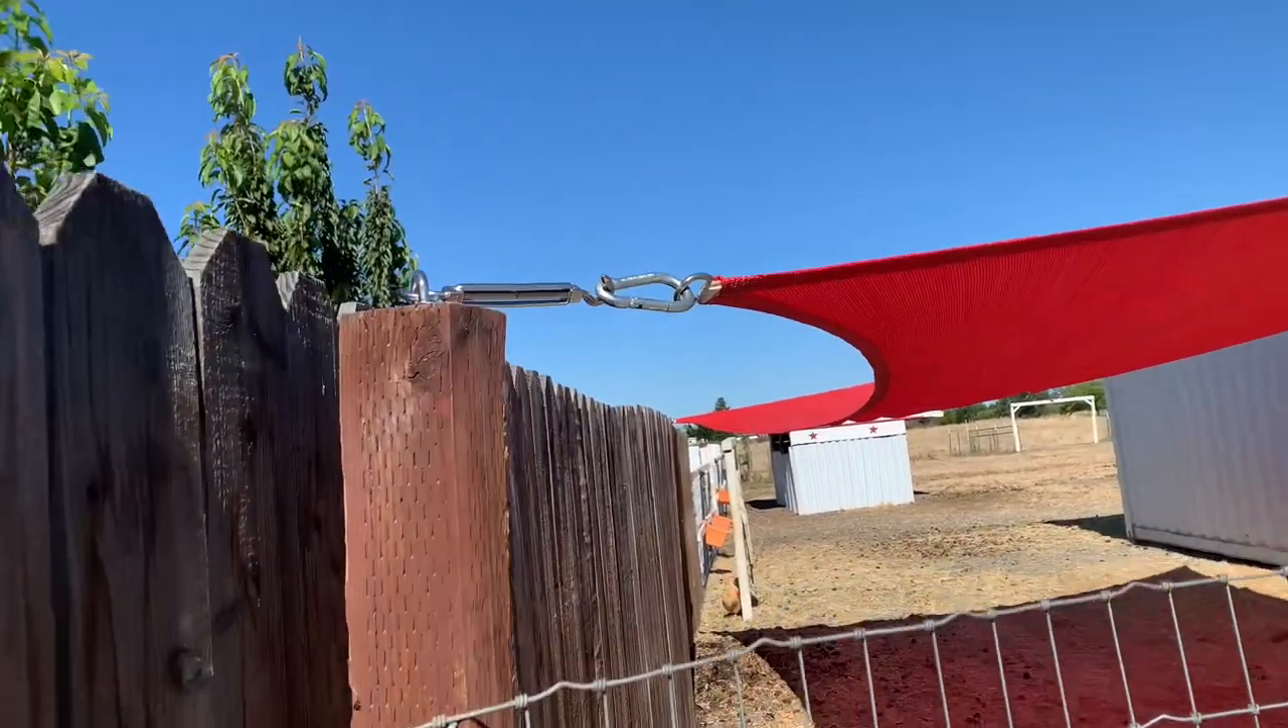Okay so we got this shade put up and our animals are gonna really appreciate it.